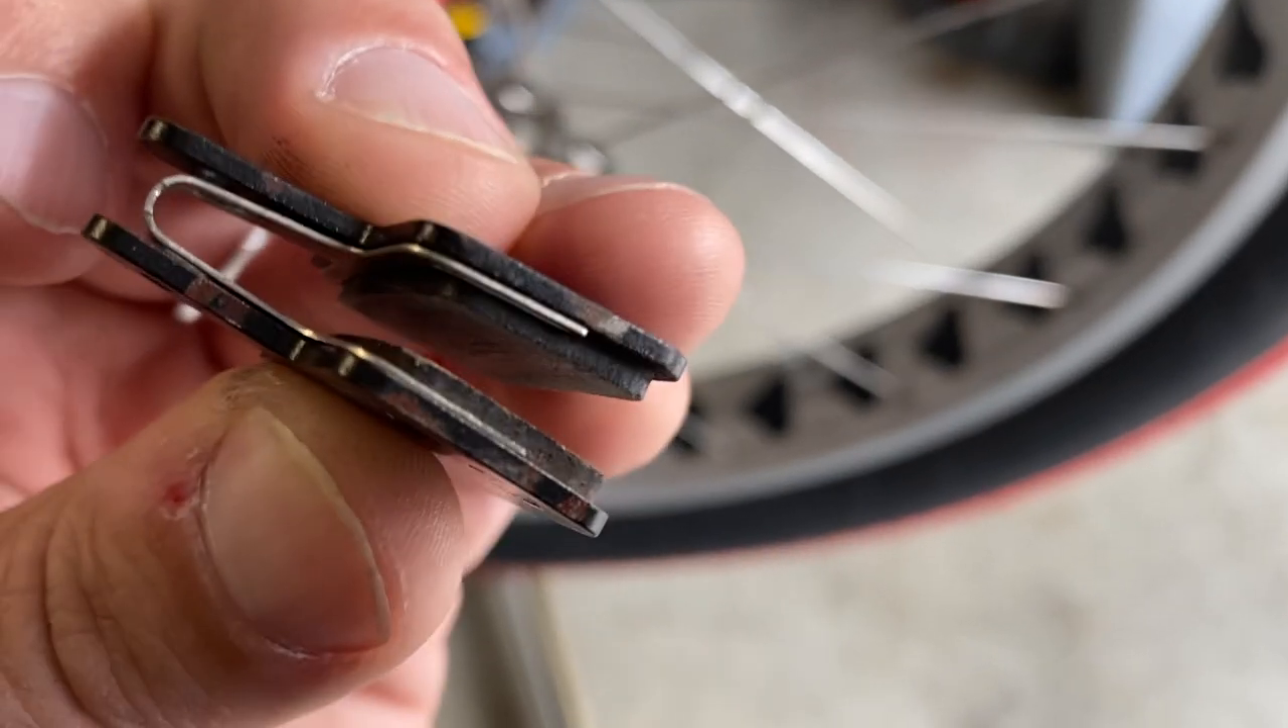Once the brake pads are removed from the caliper, here's what they look like.